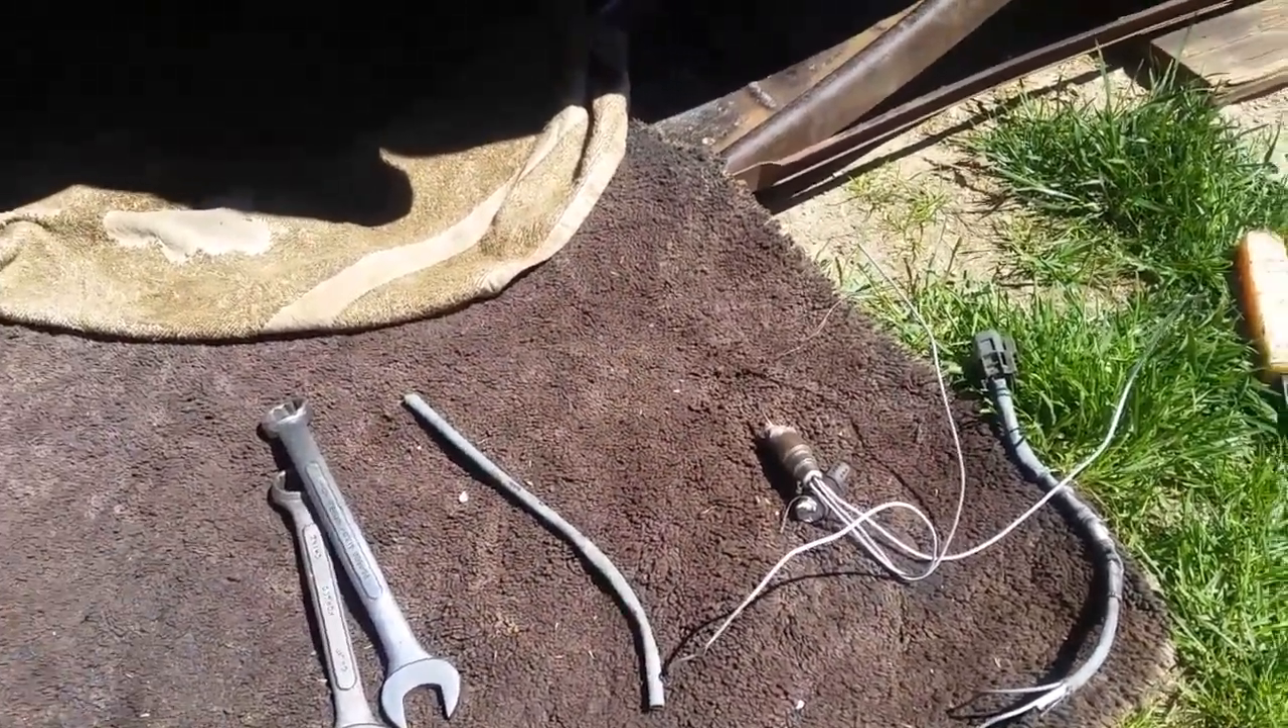All right, so we finally got the O2 sensor off.